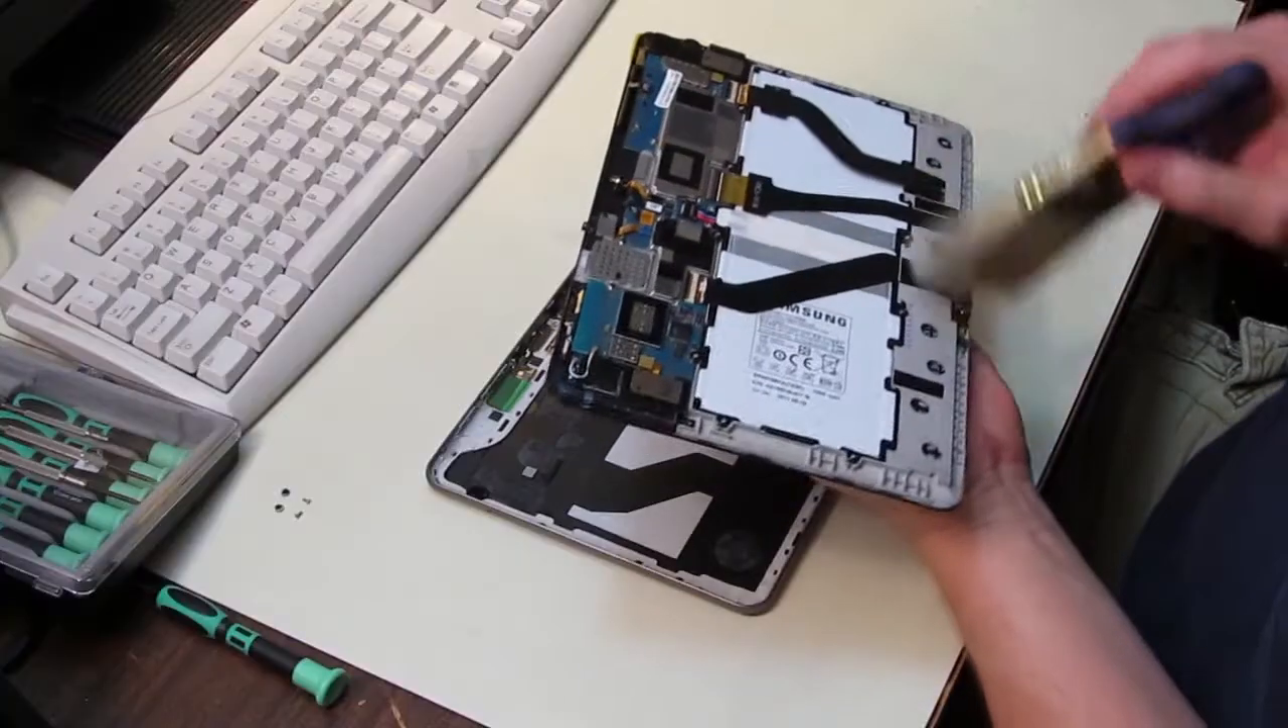Here I just went carefully around starting one corner and slowly pried off the back cover.